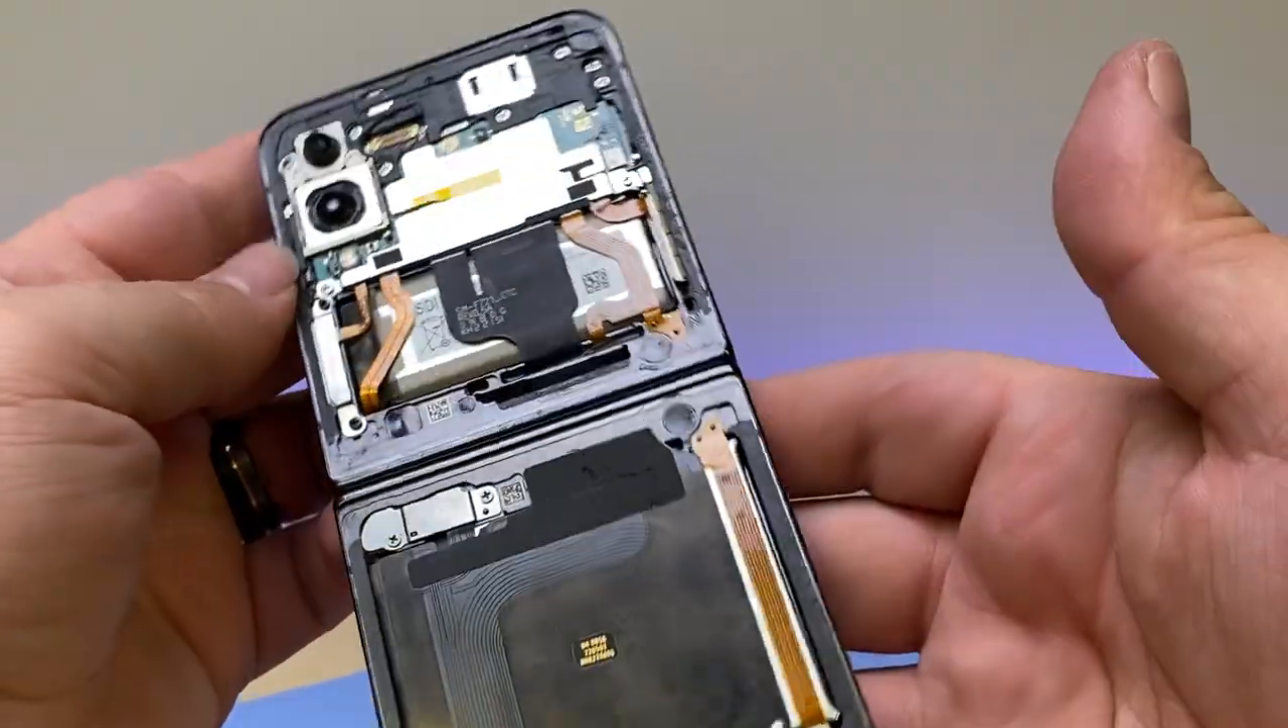All right, that is our first look at the phone from the inside without the back cover.